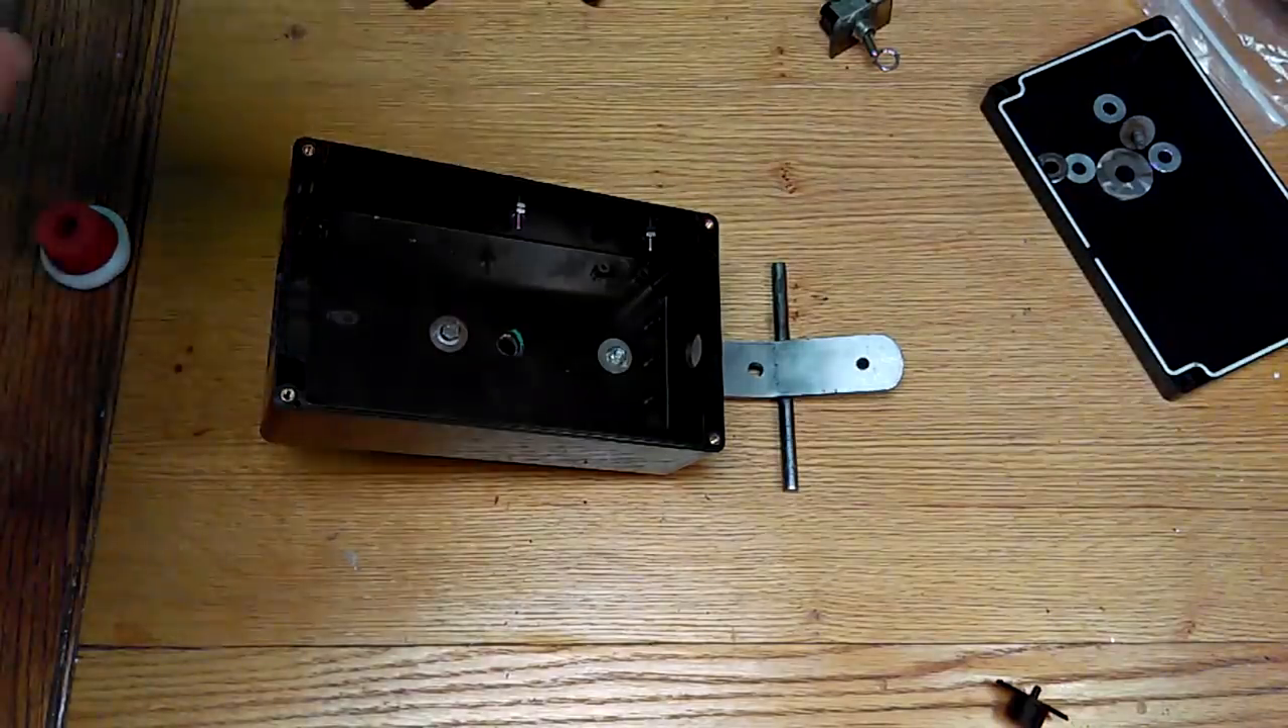We've got our box mounted to our support bracket, just like so.